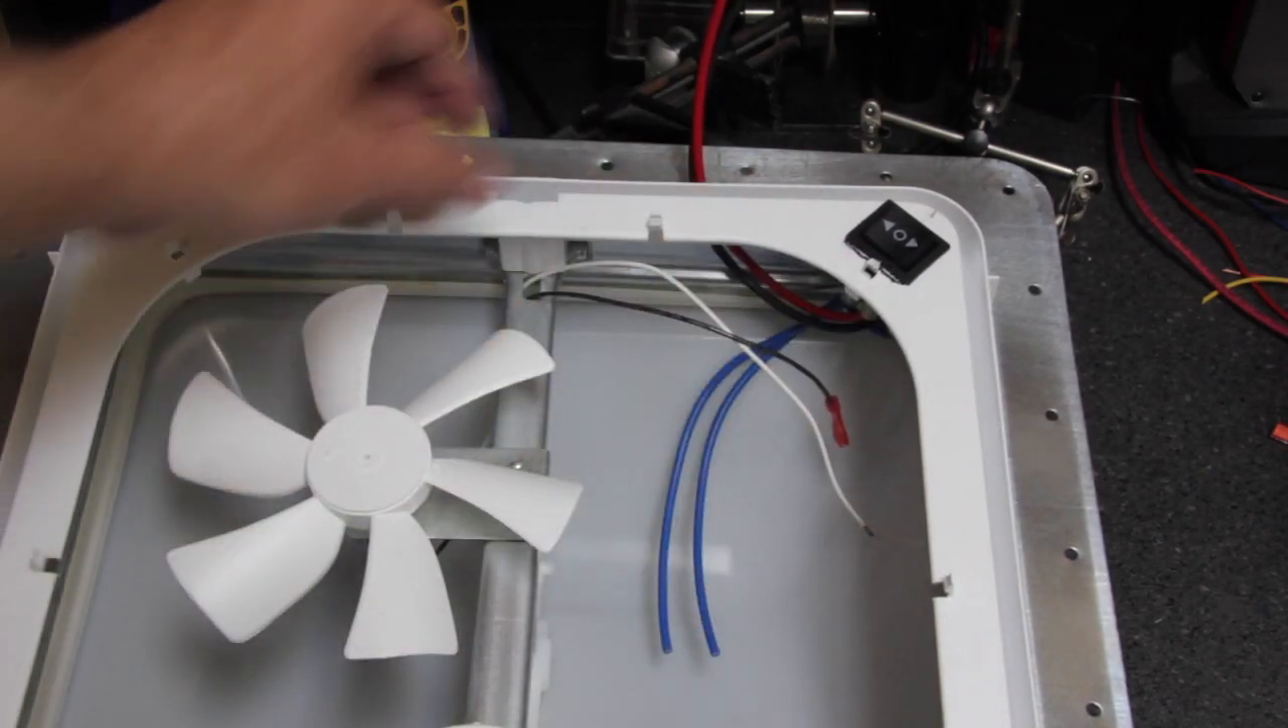We've now put the plastic inside cover back onto the fan shroud.